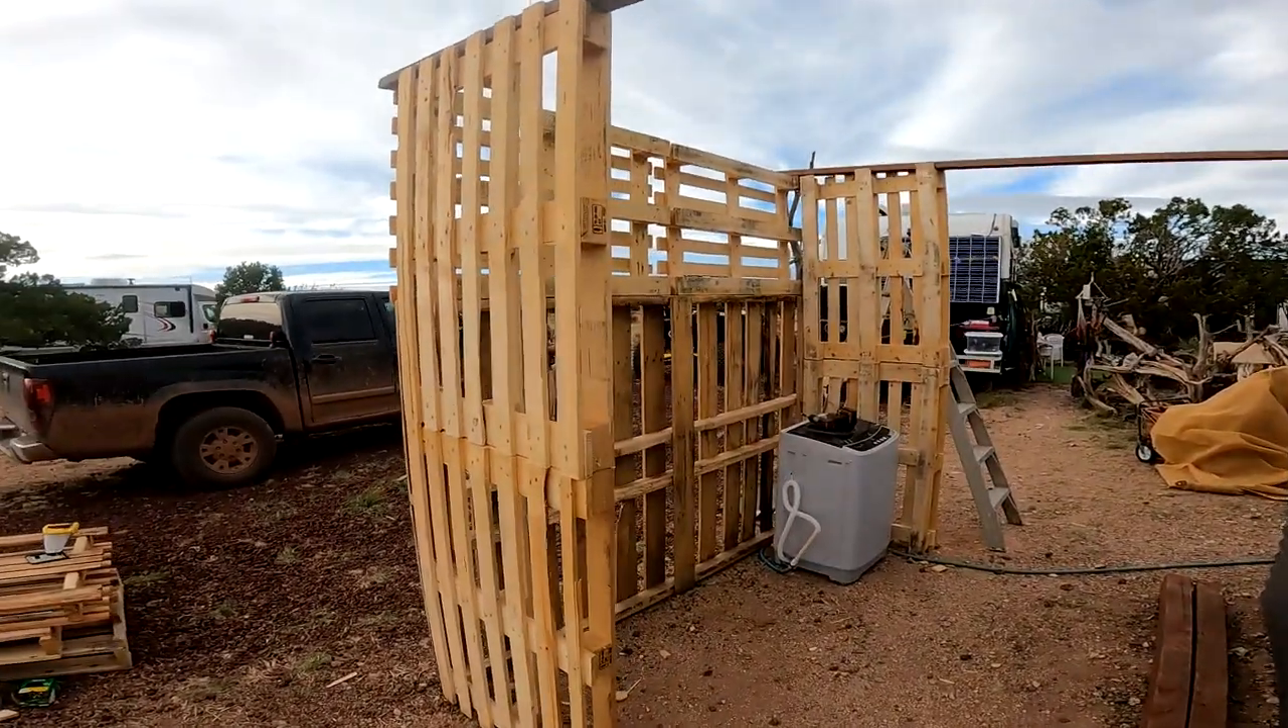Well, the structure is up. All we need is the cladding.